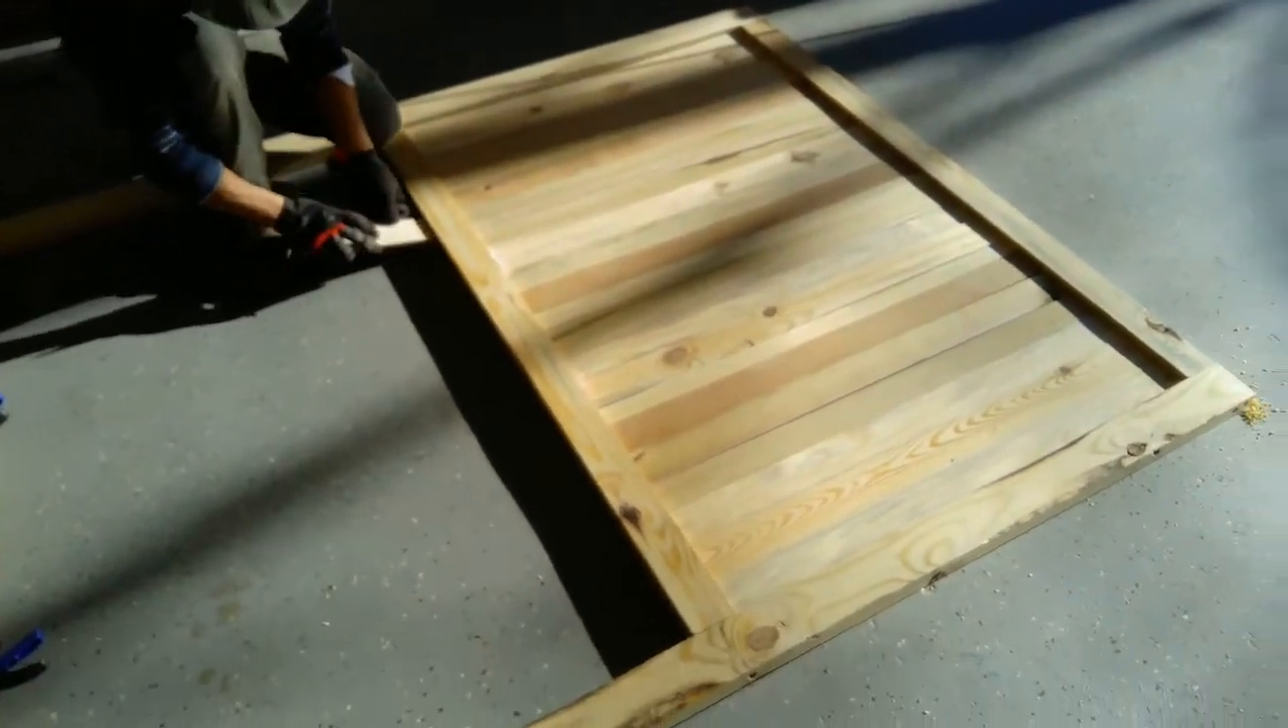Ya tenemos la mitad de la puerta ya están las tablas colocadas sobre los listones.